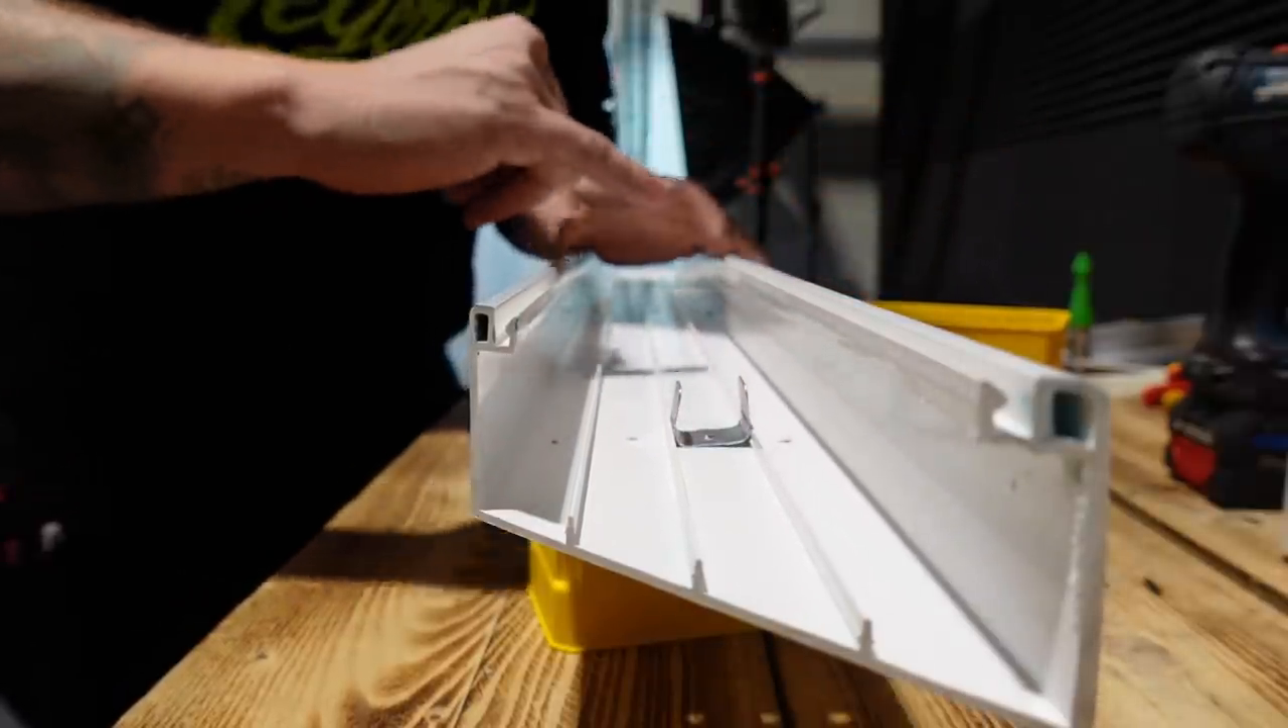So this trunking here is actually perfectly made, so when I say D-line clips, excuse the dirty fingers and fingernails, these are the D-line clips so they actually fit perfectly in between separations.